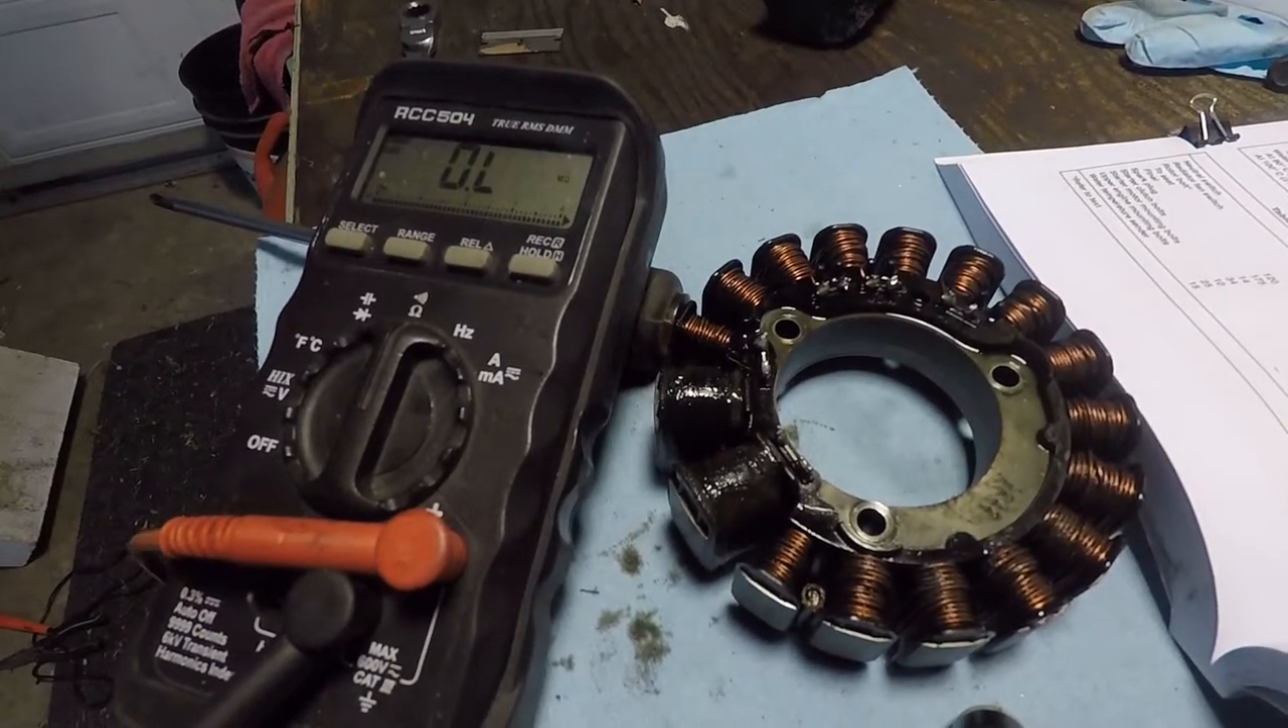Okay, so here is the exciter coil removed from the bike.